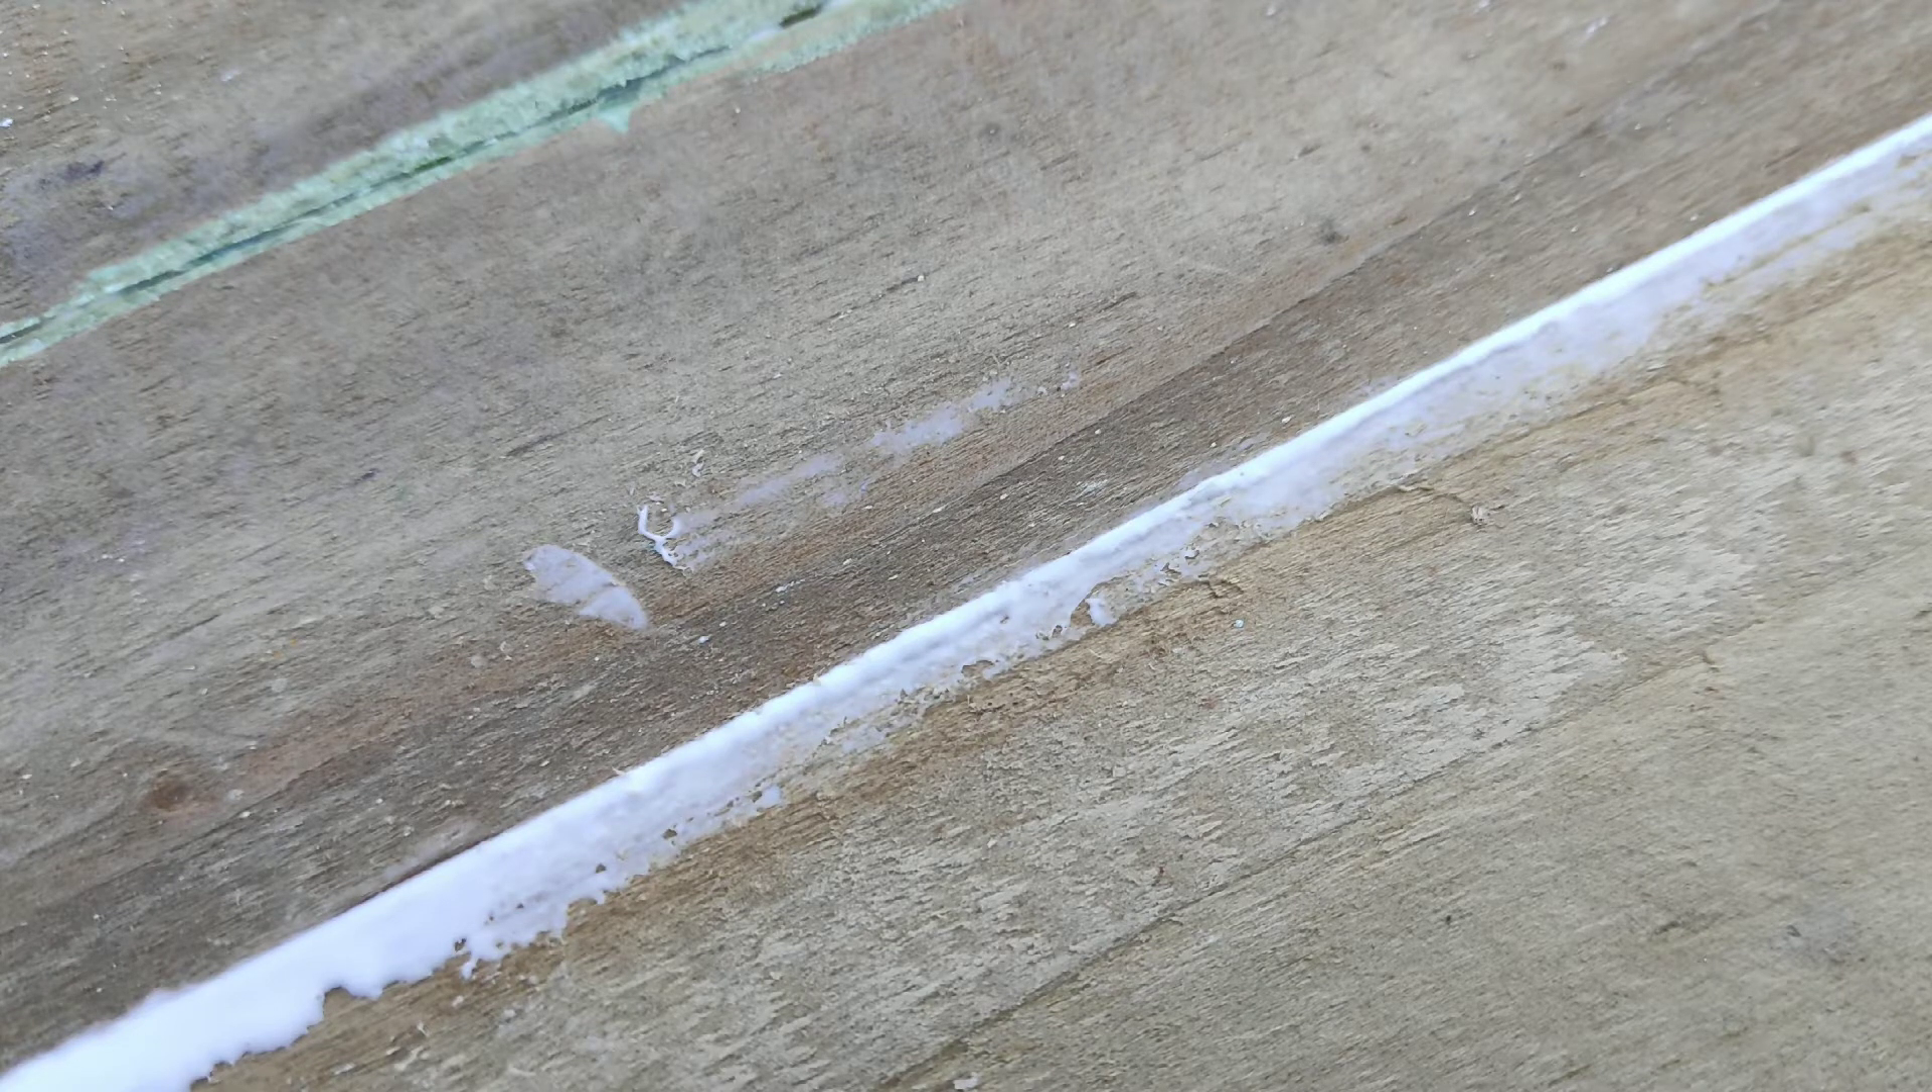This is what you want the bead to look like you want it to be a nice continuous white line in between both boards meaning that there's plenty of glue in there.